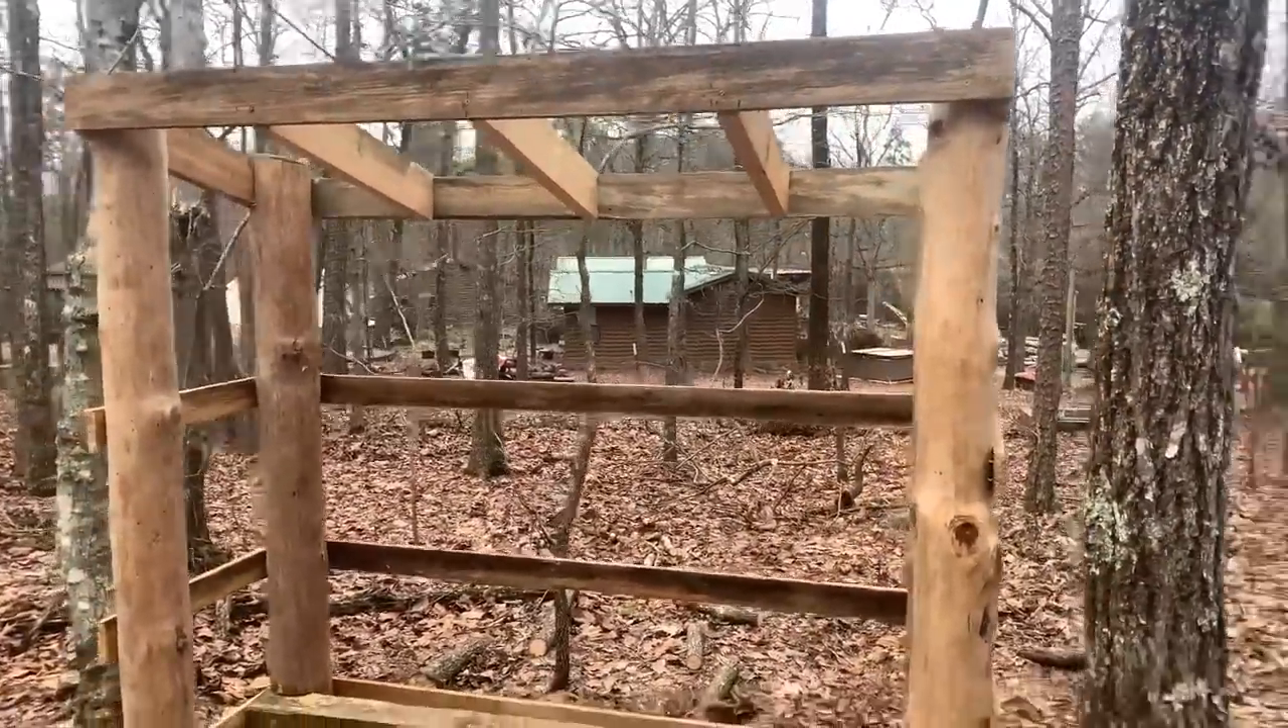Well I got the woodshed pretty much done except for the siding and the roof.